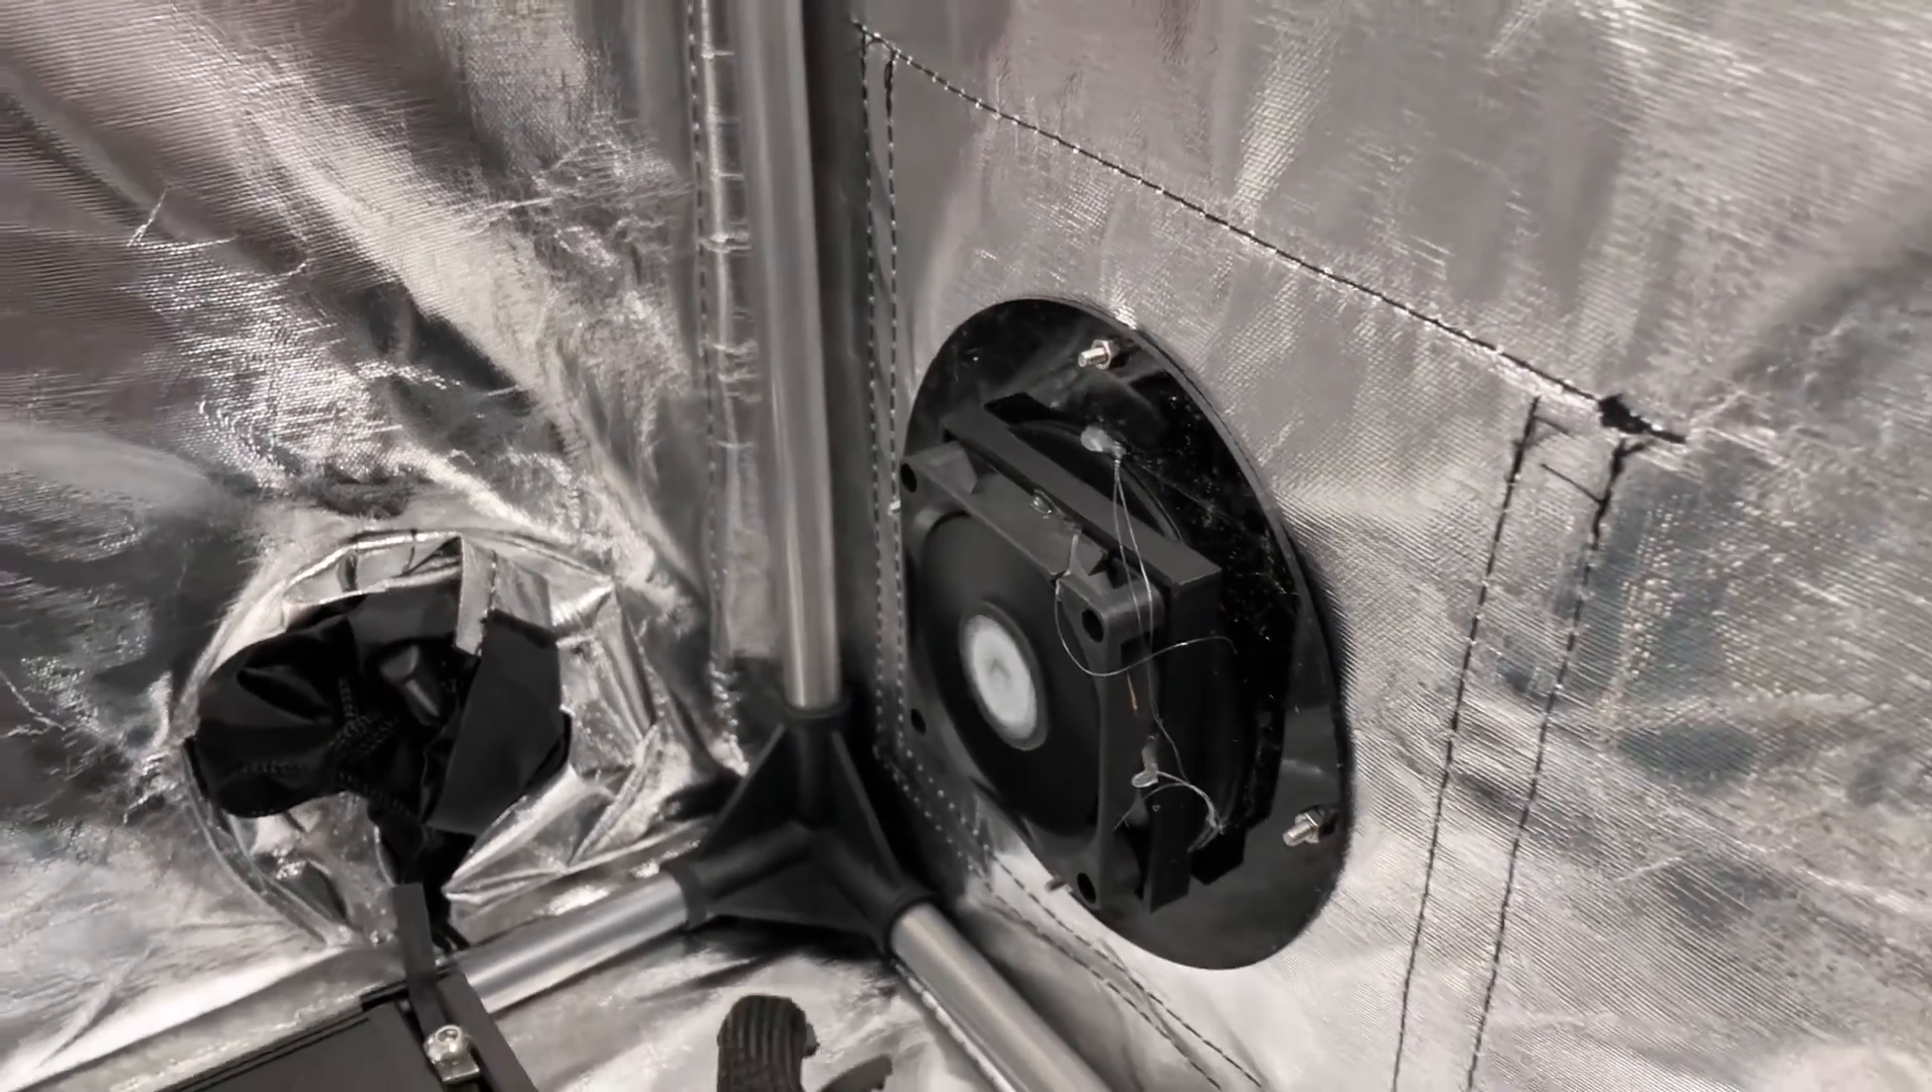And here is our cute little fan totally installed you can see I got that all screwed in.